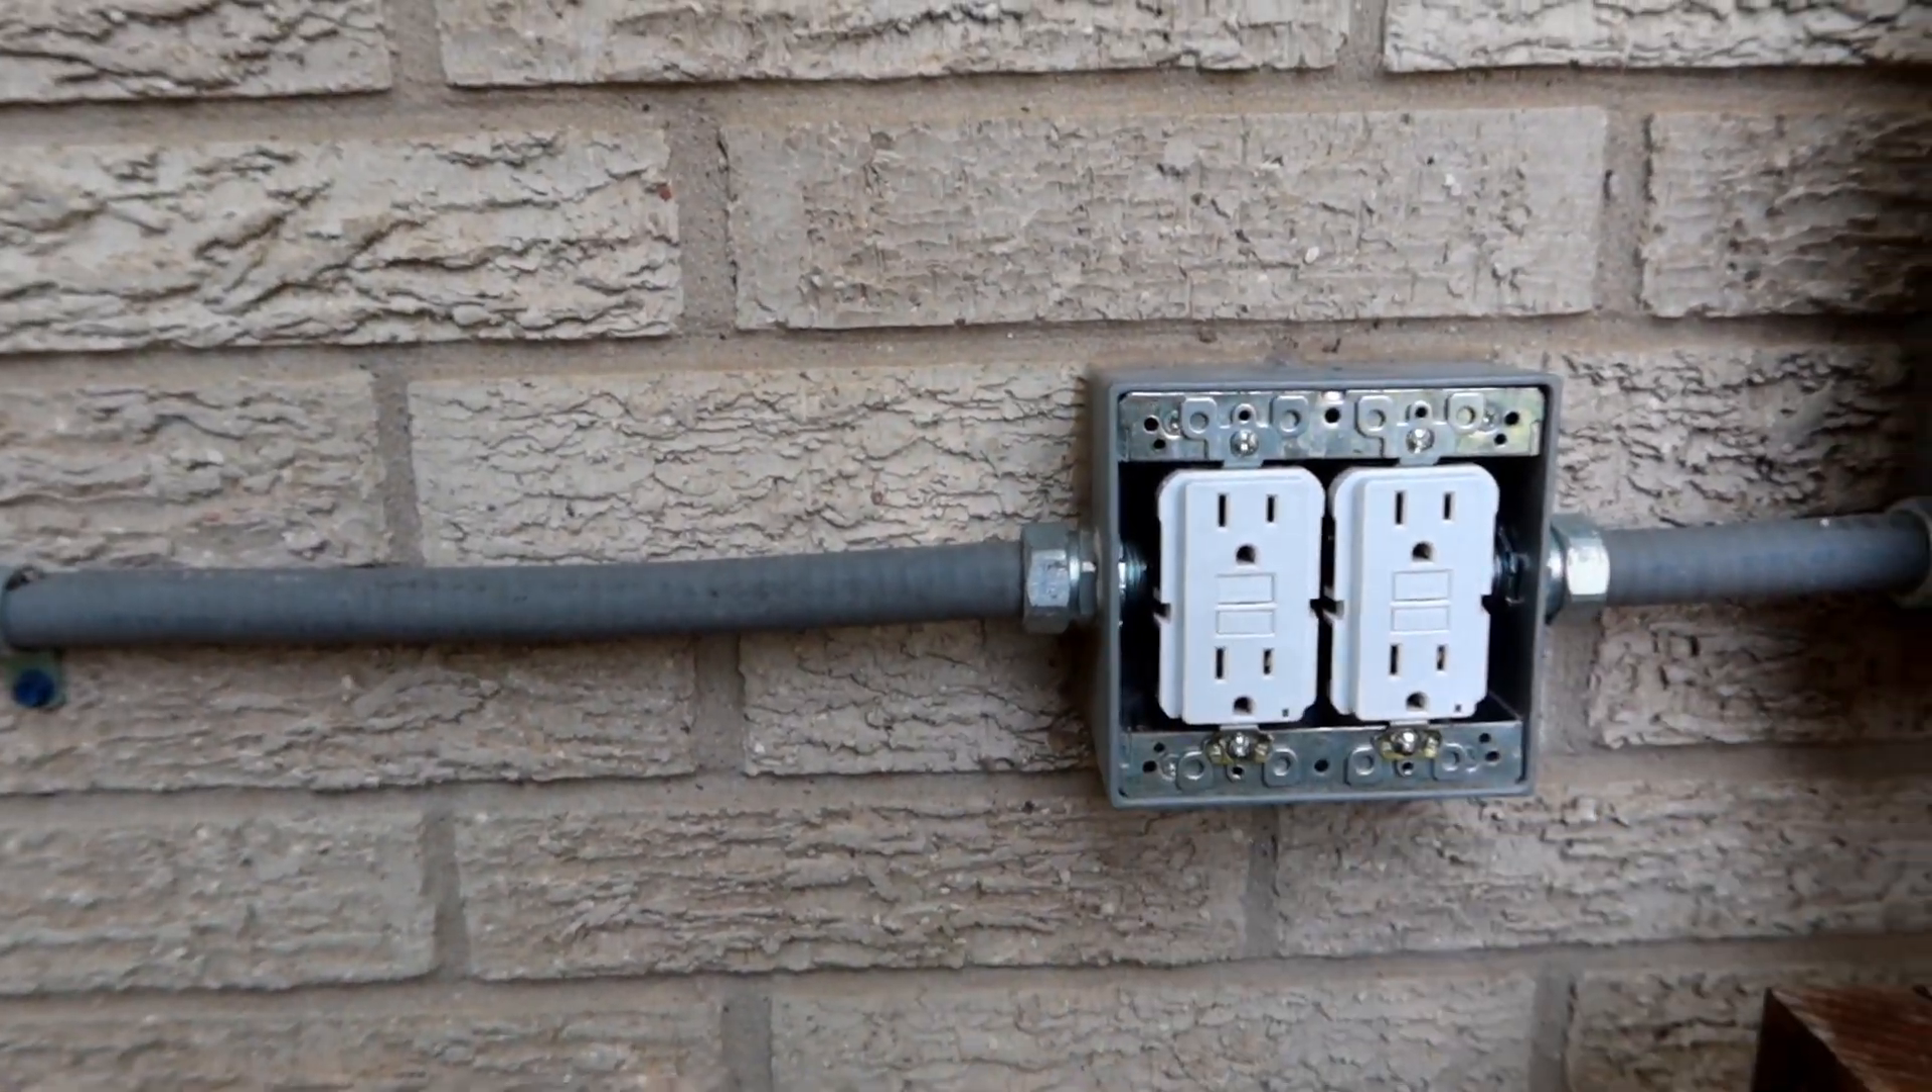Alright, got the outlets reinstalled in there. I've got the power back on again.